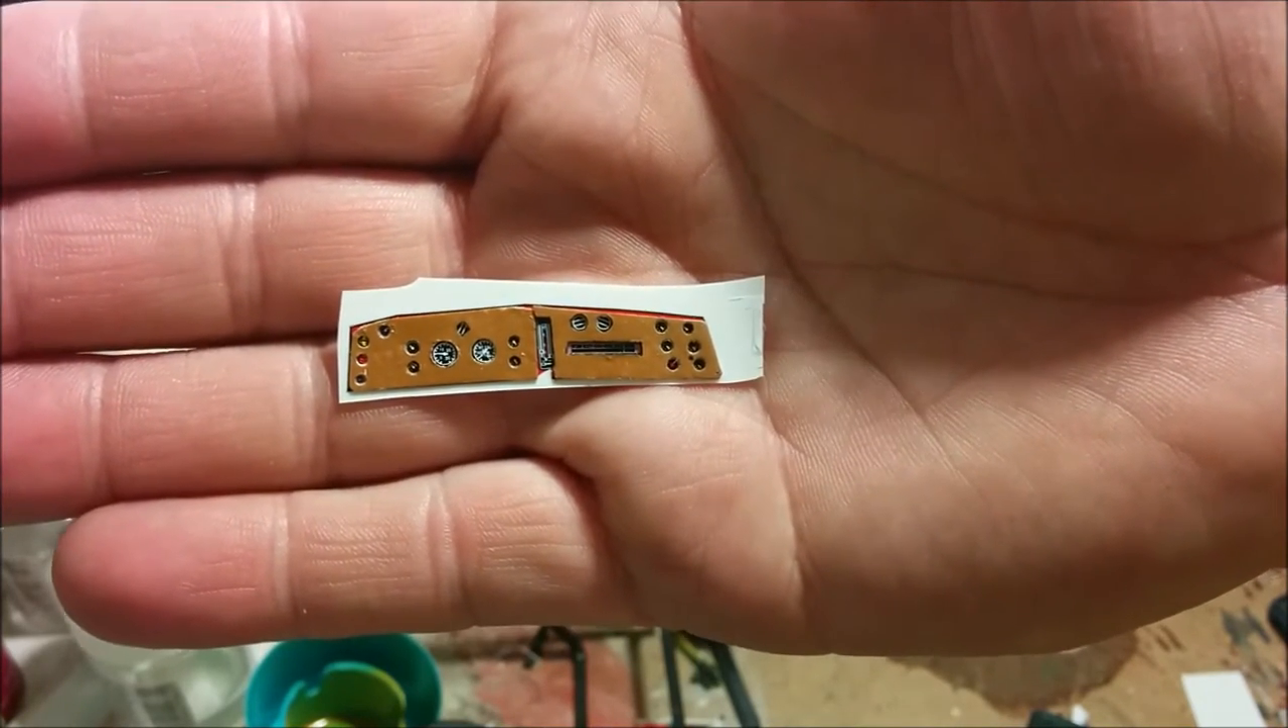So my overlay has now been super glued on top of the decal and you can see the decal sticks out quite a bit in several dimensions.